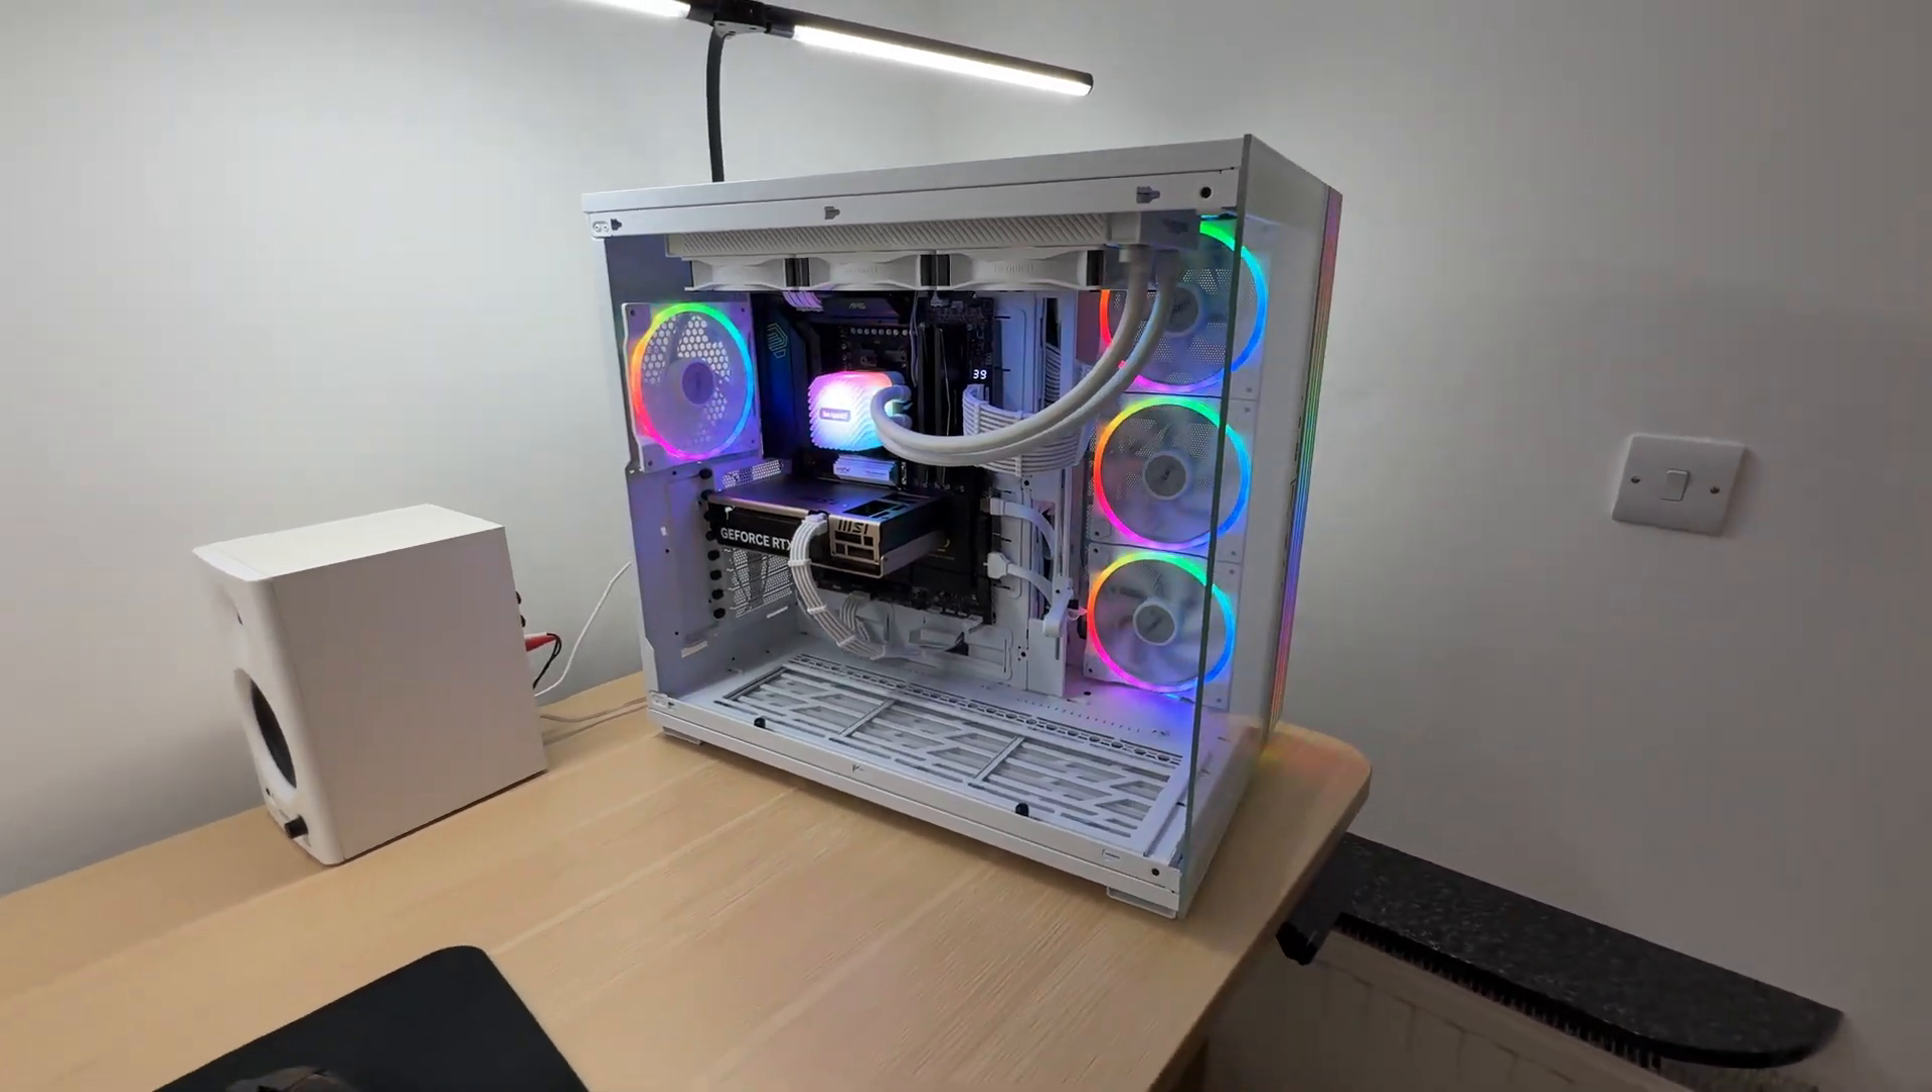This case is indeed a little bit too big for the Inspire 2X 5060 Ti.